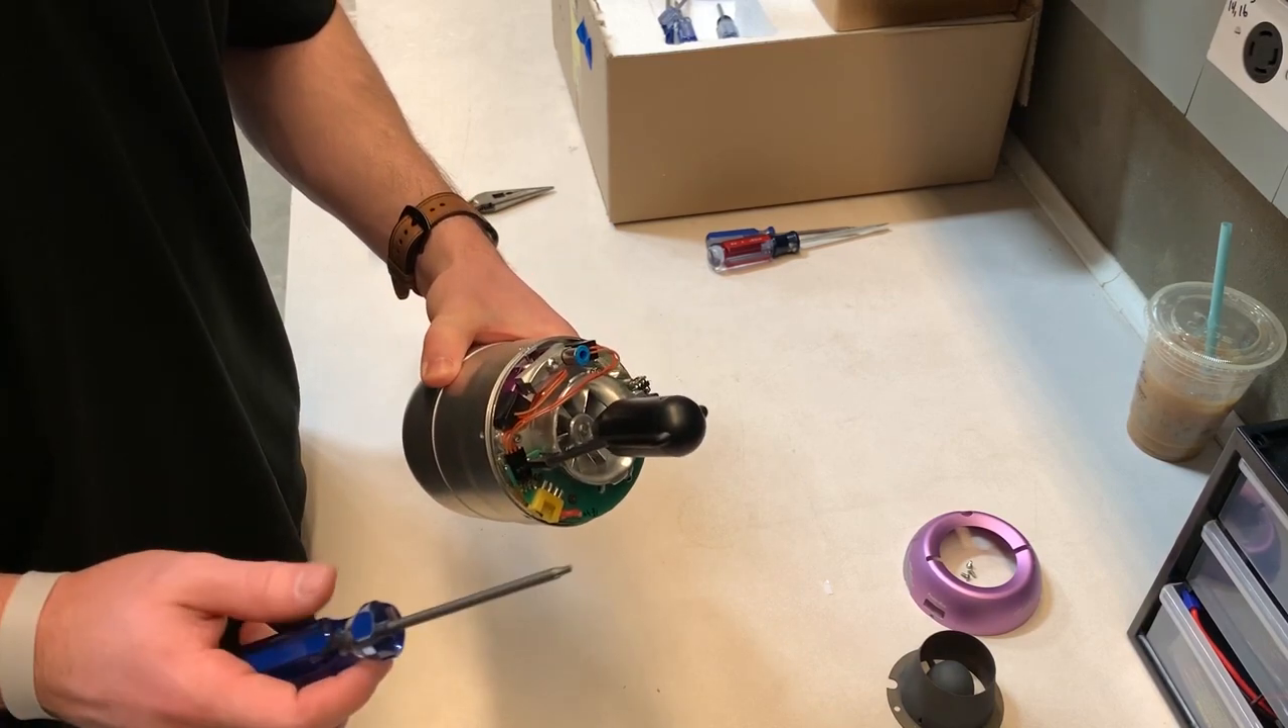Now that the inlet cowling is off you can see the circuit board that's underneath.